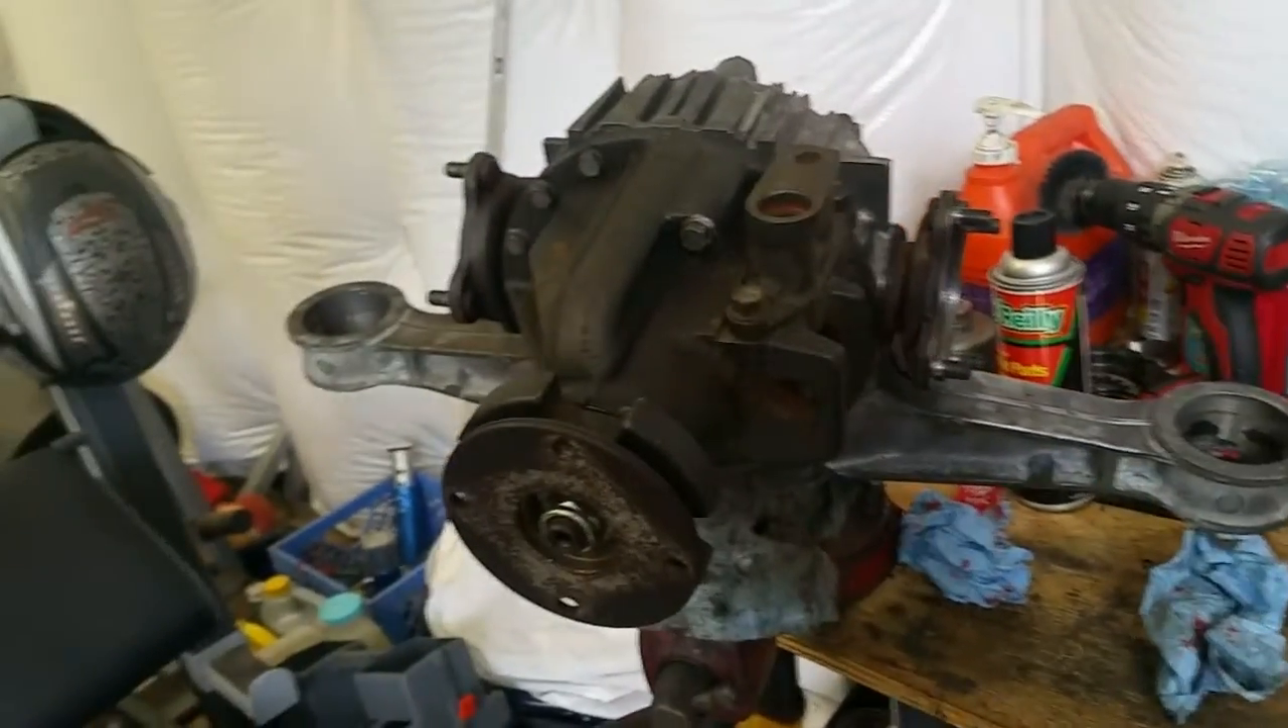So here's the diff put together and complete.